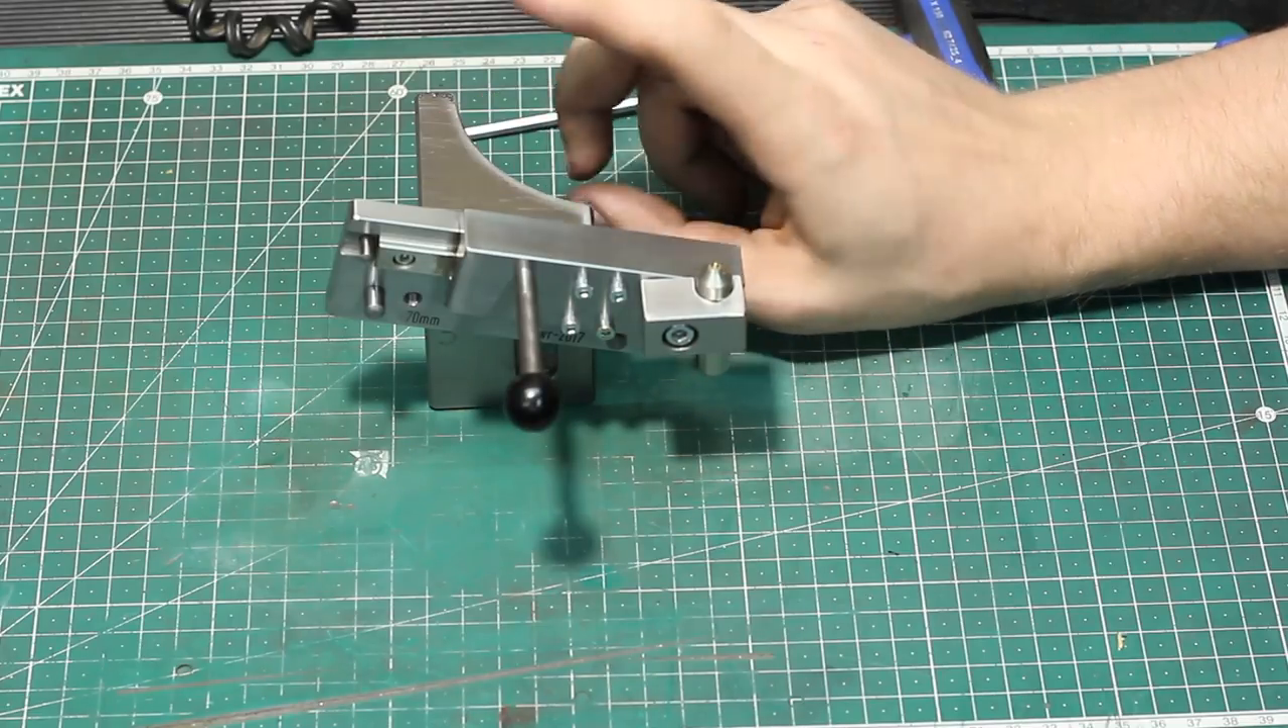There we go, that's the diamond dresser finished. Mounted all back together.